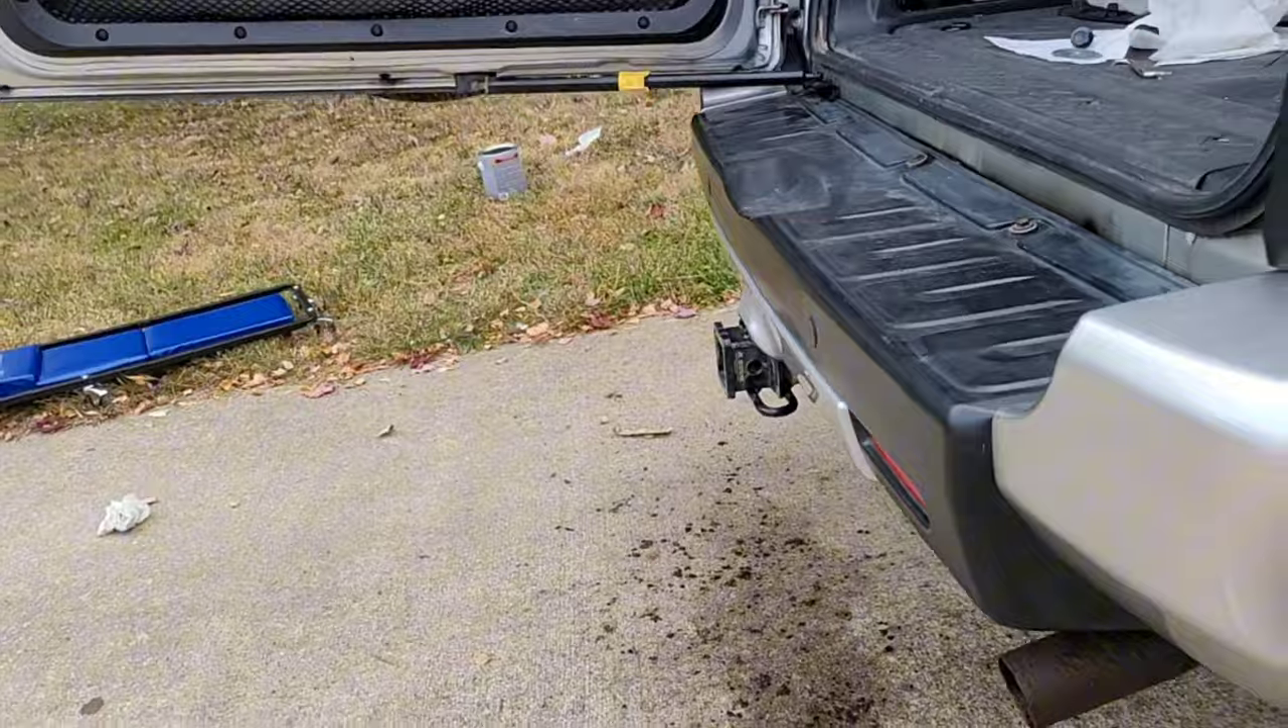Here's the trailer hitch fully installed.